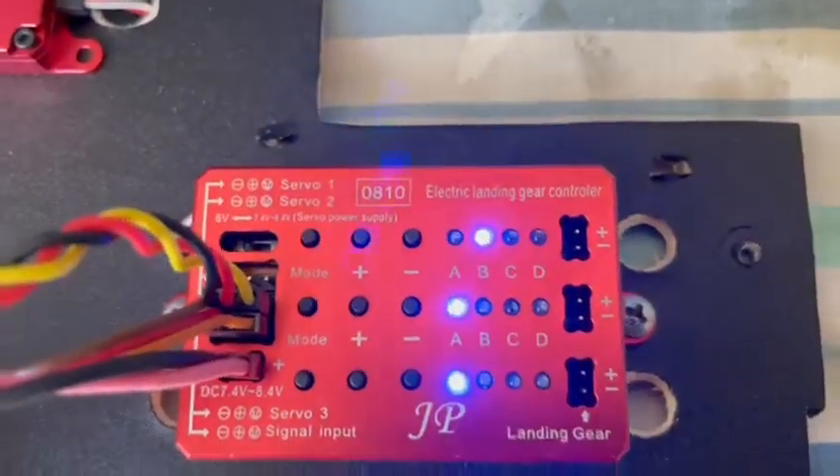Notice i haven't got the undercarriage plugged in so we can't go wrong there.